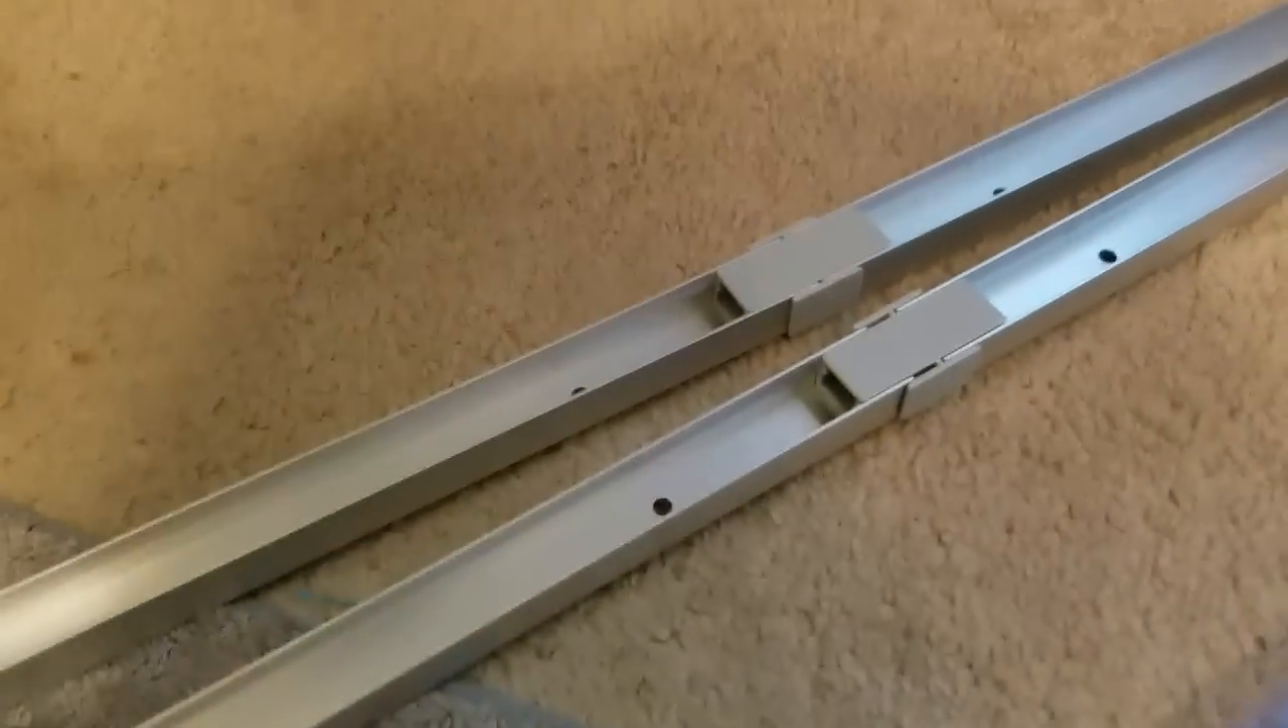Um, I've already did one of the simple things, which was hooking two of the metal pieces together, as you can see here.